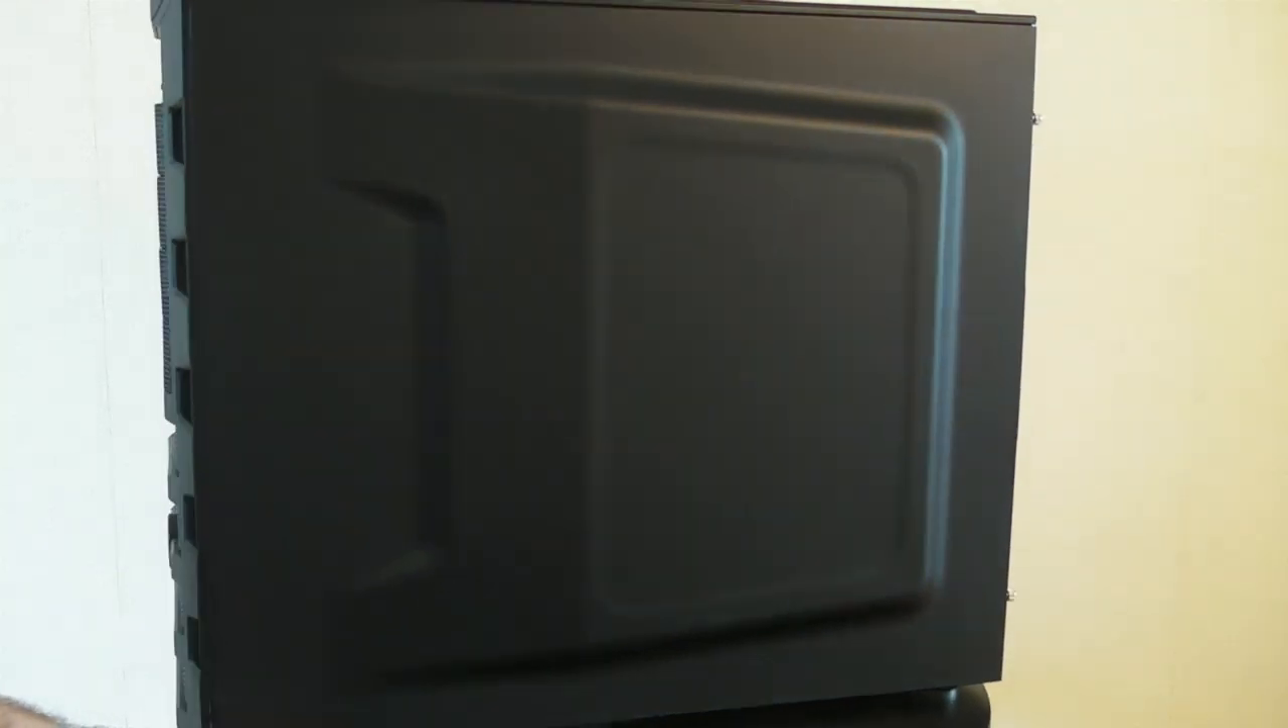So we've got that side panel back on now and that completes the build for this series.